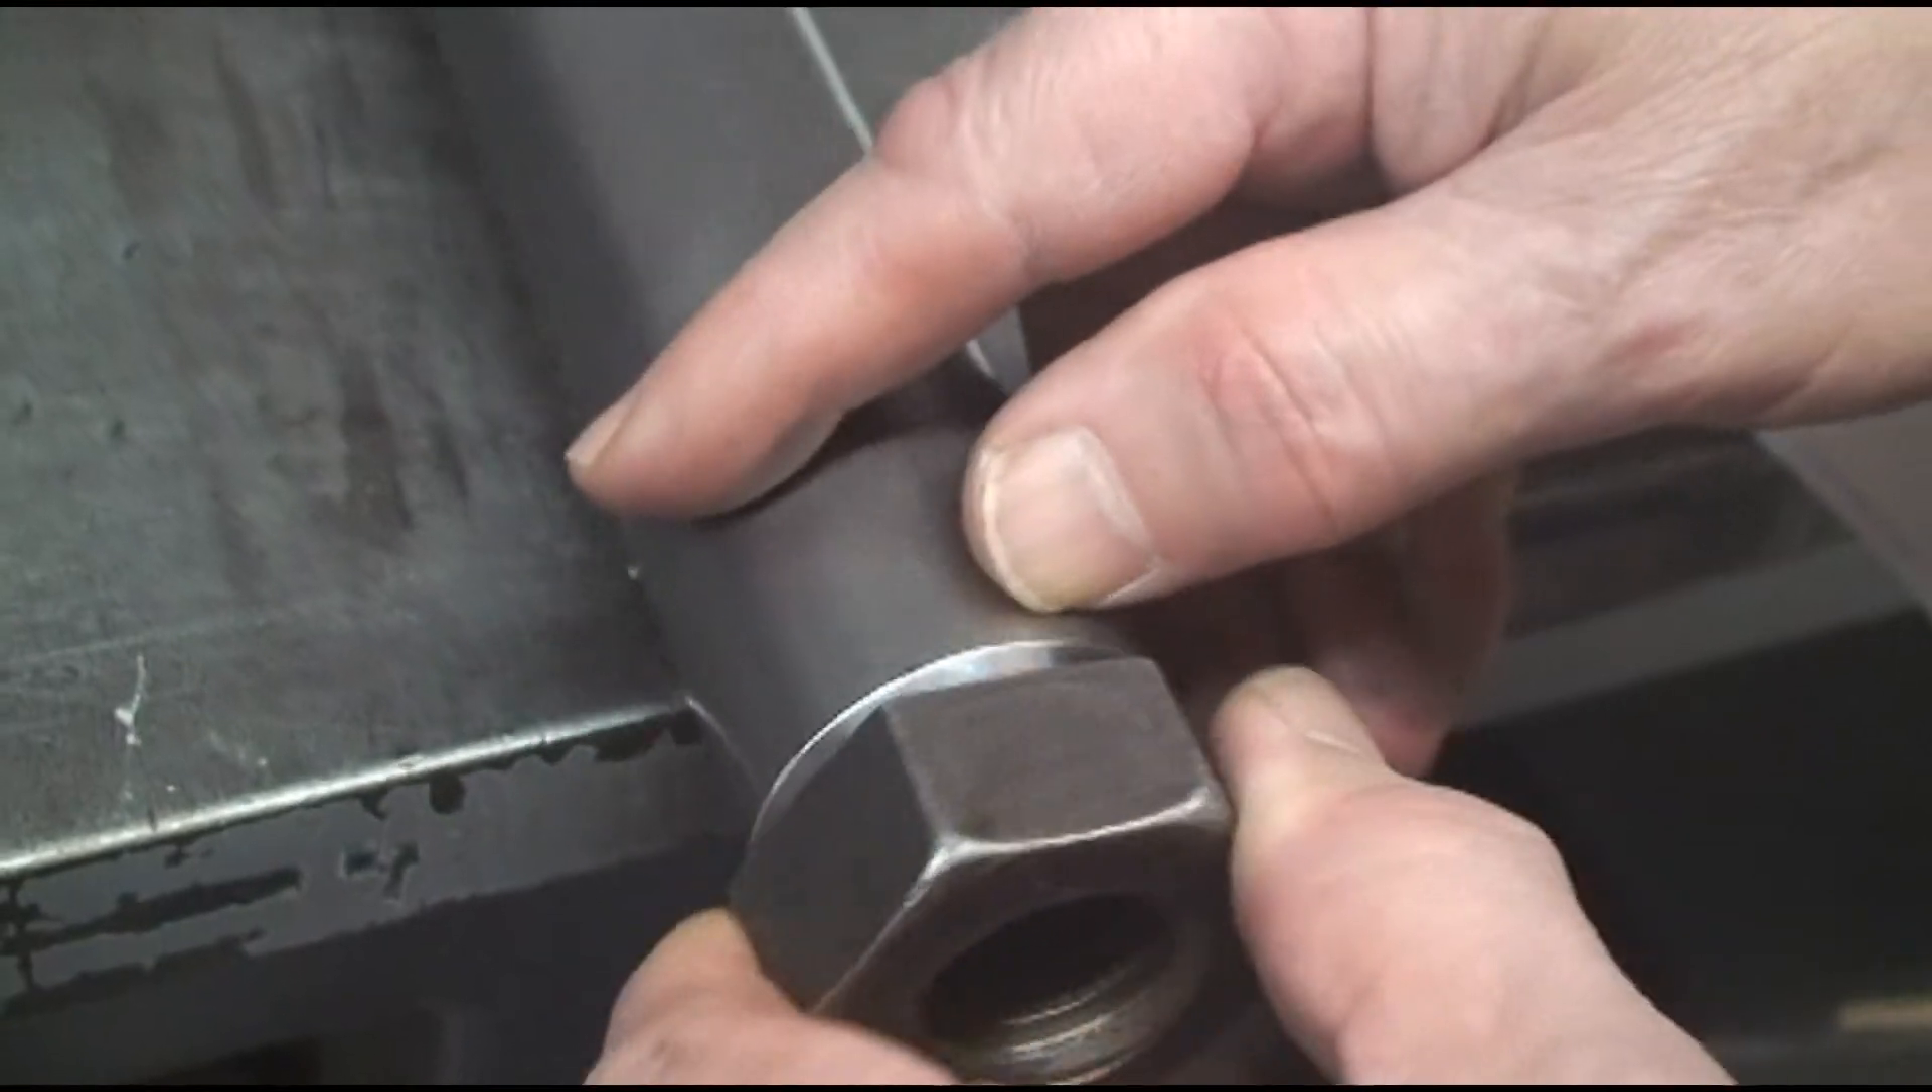This is the first nut, which was modified, and it's turned a little bit to fit into this tube. I think that this will probably be about as easy as you can do it, and it fits in here and sets against that shoulder, and sets right up there nice and snug.